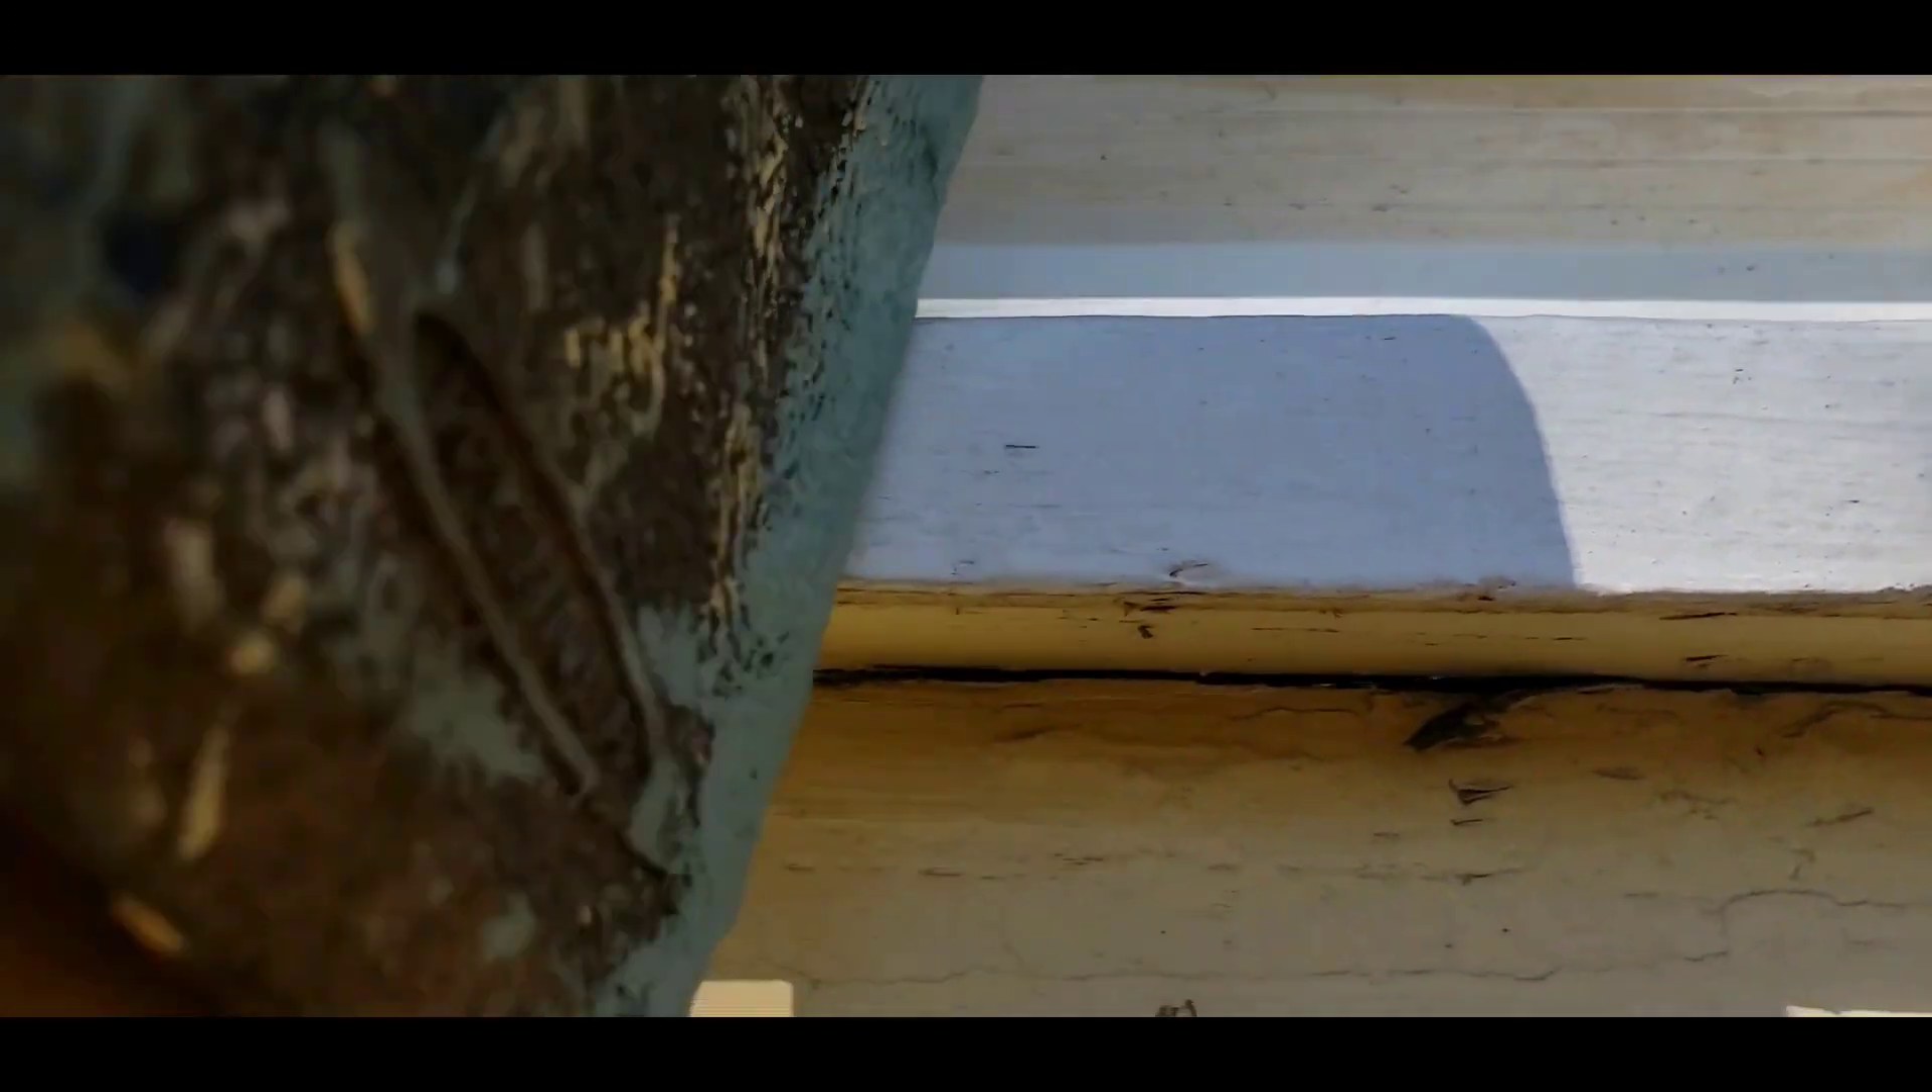And as long as I'm up here, again we're checking for winterization. So we've got a pretty nice gap right here.